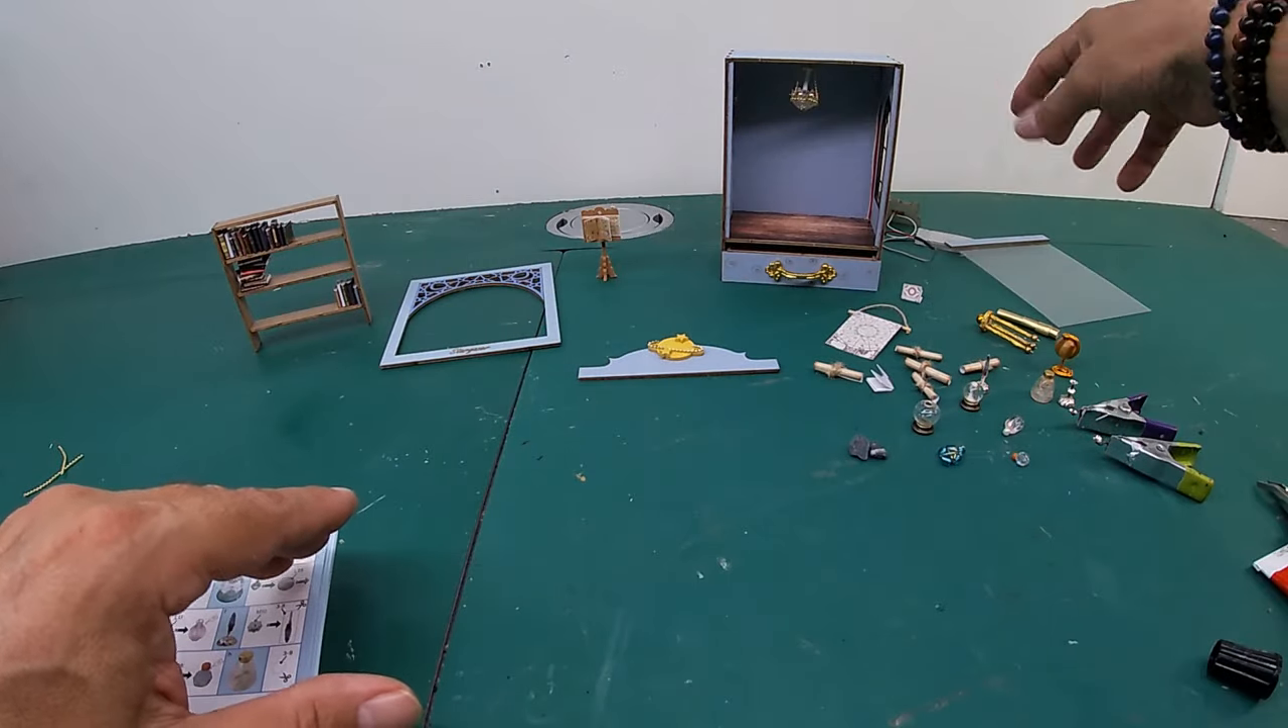Après il restera le final avec la façade et la vitre.